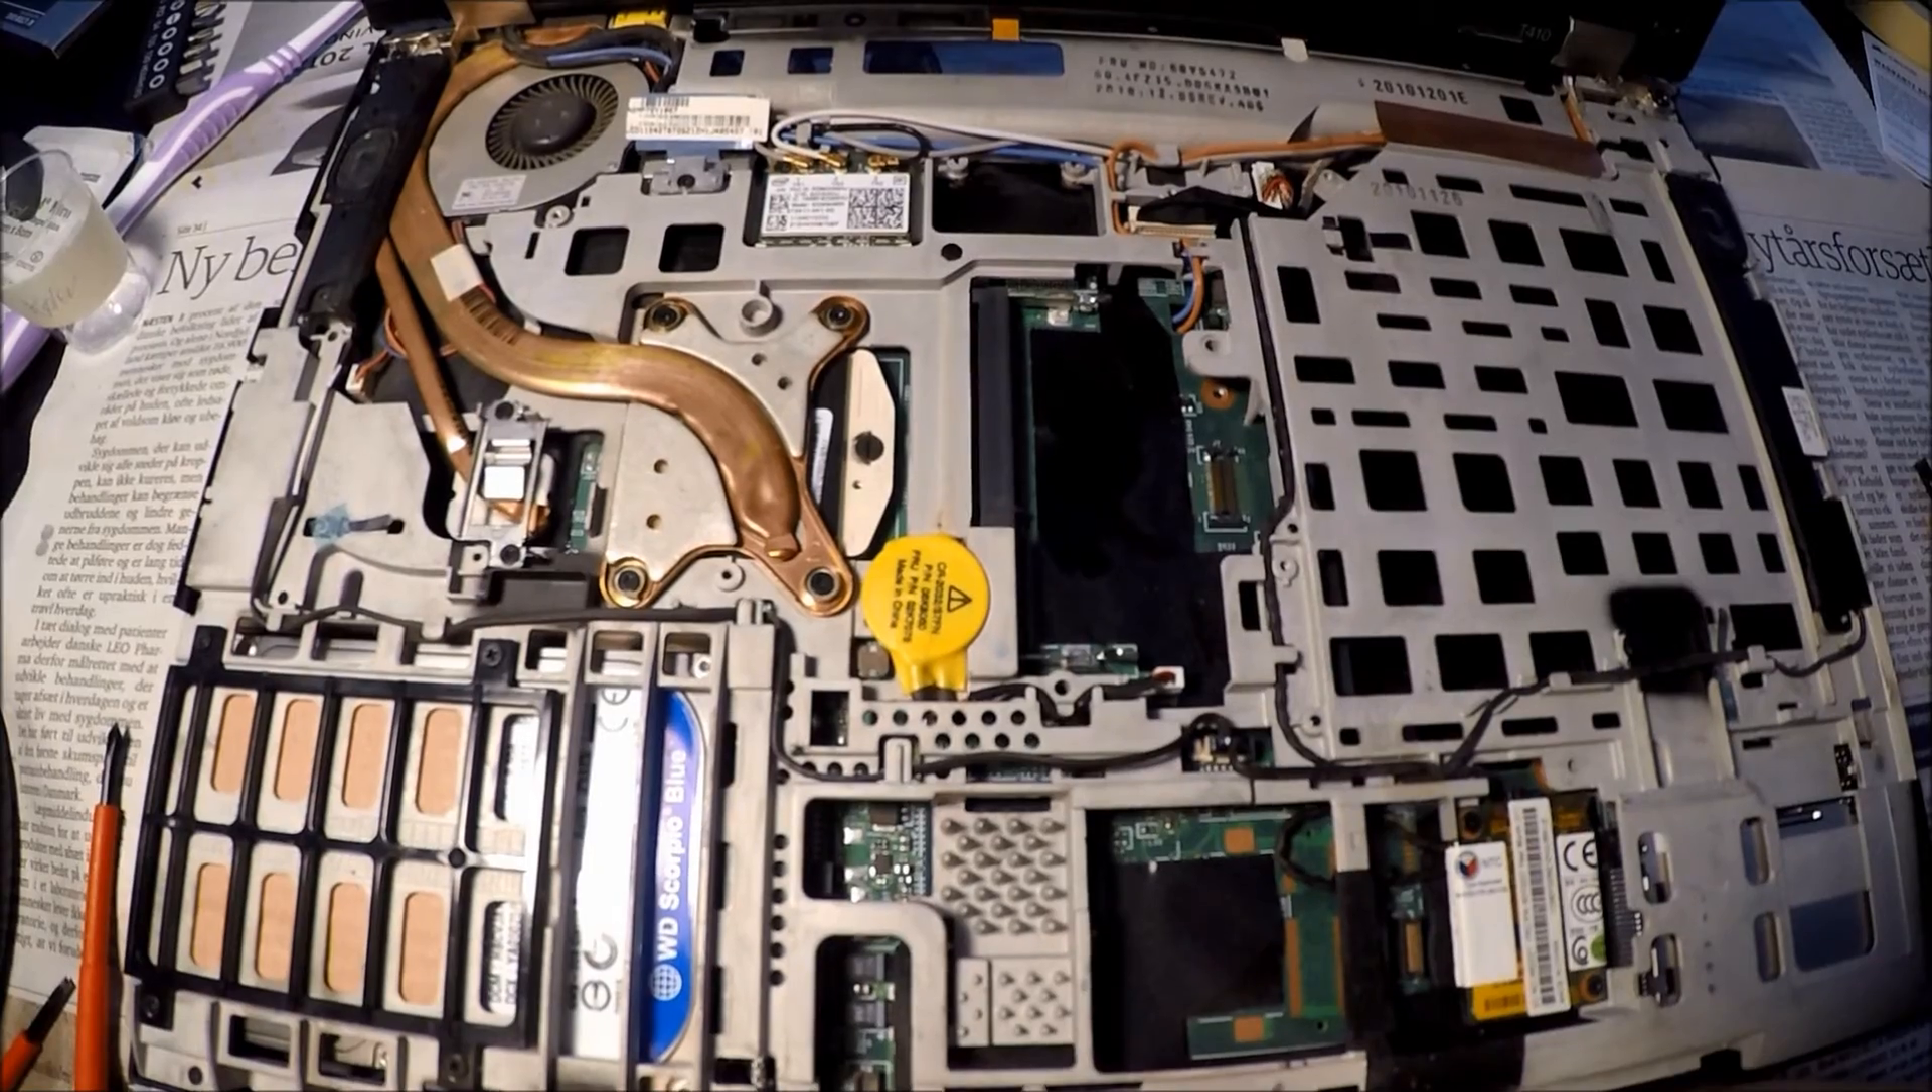Okay, so now we have the top part of the keyboard and all that off the computer.